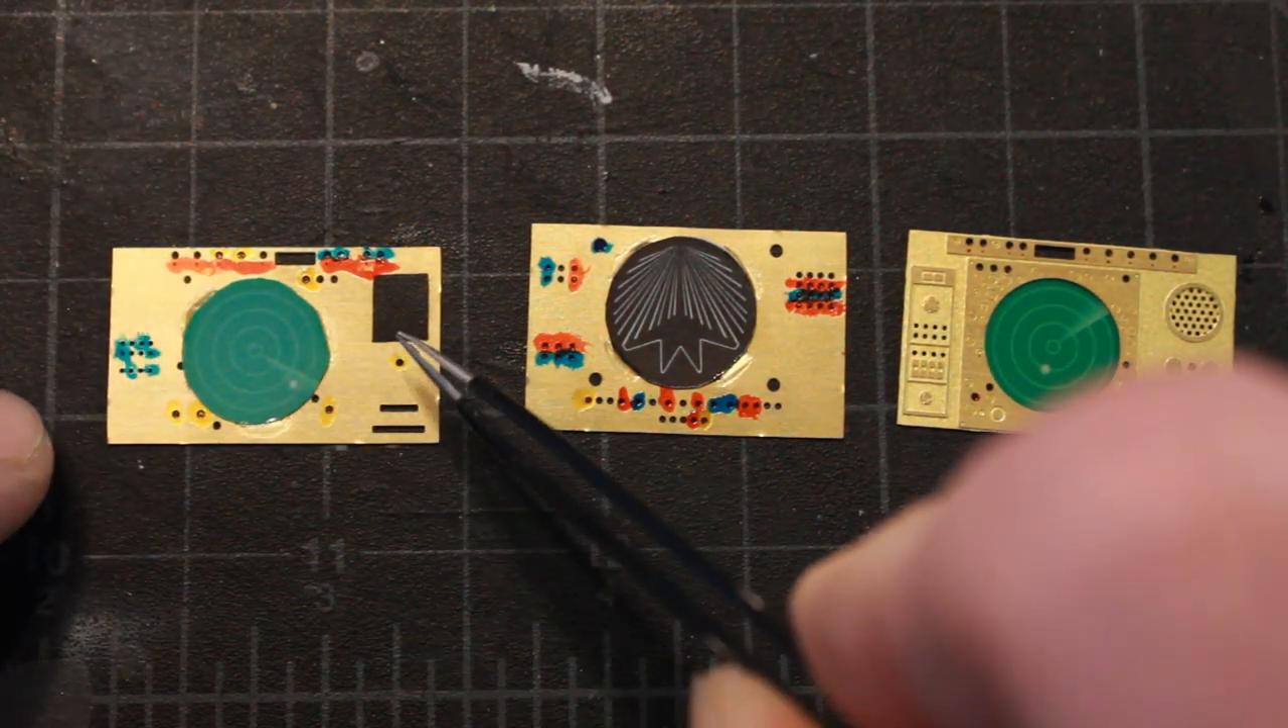And then I've also glued on these little acetate pieces that came with the photo etch to simulate the radar screens.